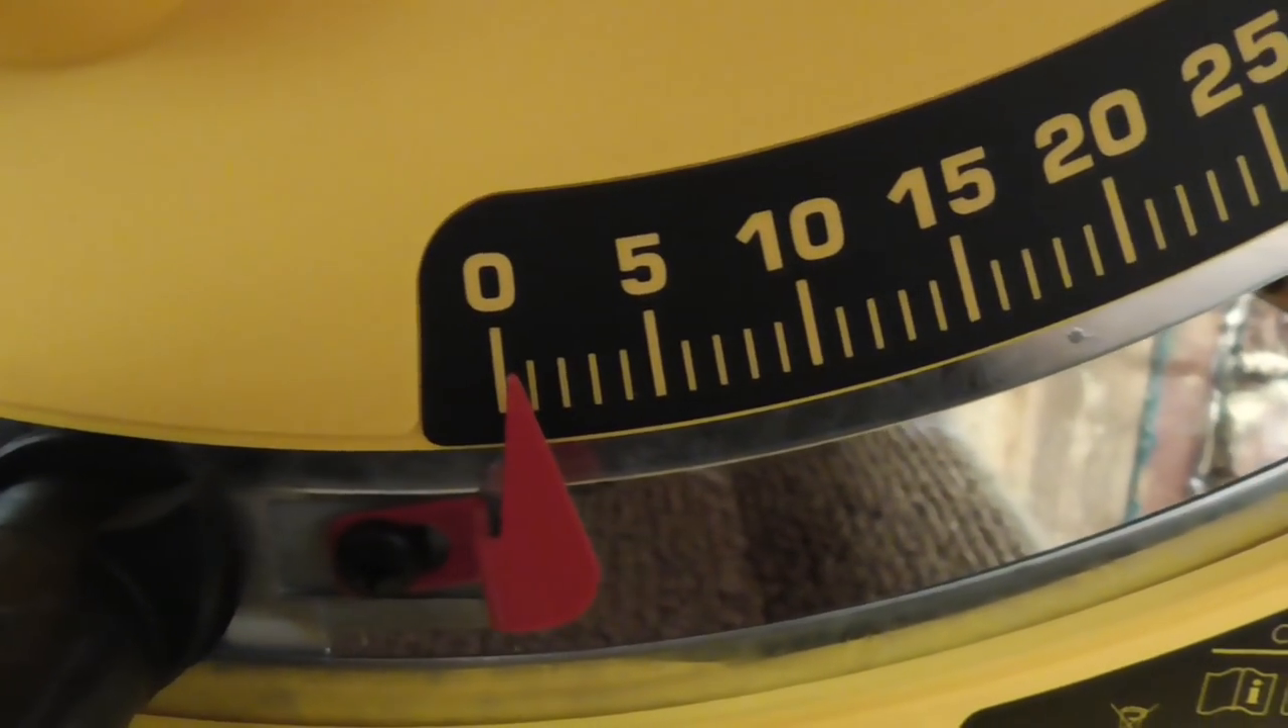The actual red needle. Is about half a degree off the zero. So I'll just have to adjust that. And put it so it's on the zero. As you can see. It's not bang on. Where the zero degrees is.